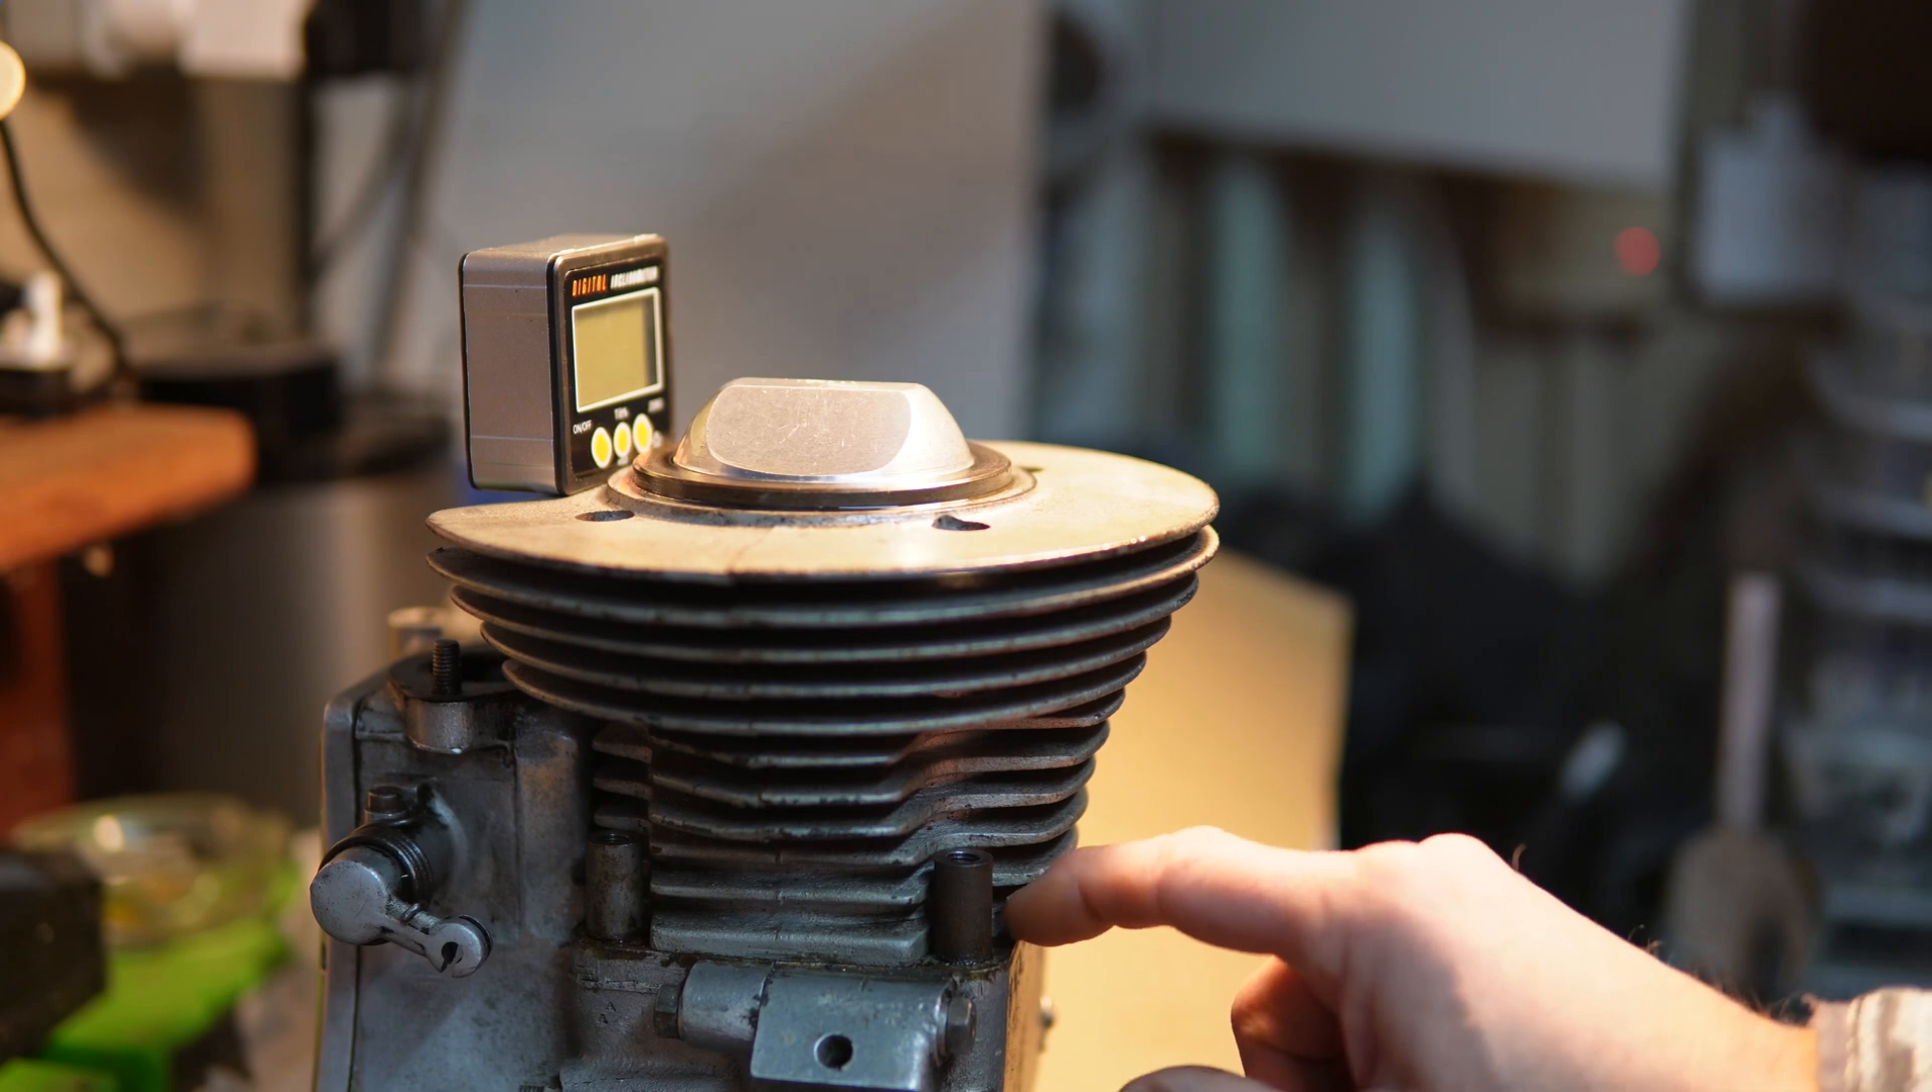As you can see the dome of the piston extends a long way above the top and I suspect I'm going to have to put a spacer under the bottom of the barrel here.